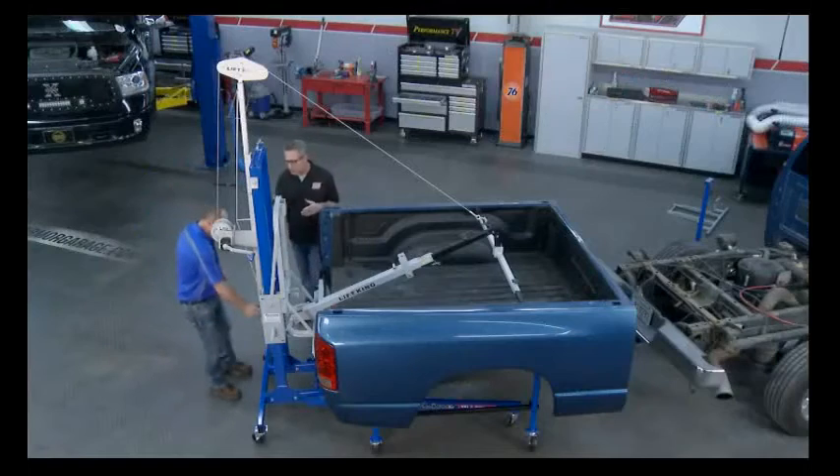We've got the bed off, and now we set it on the bed dolly.